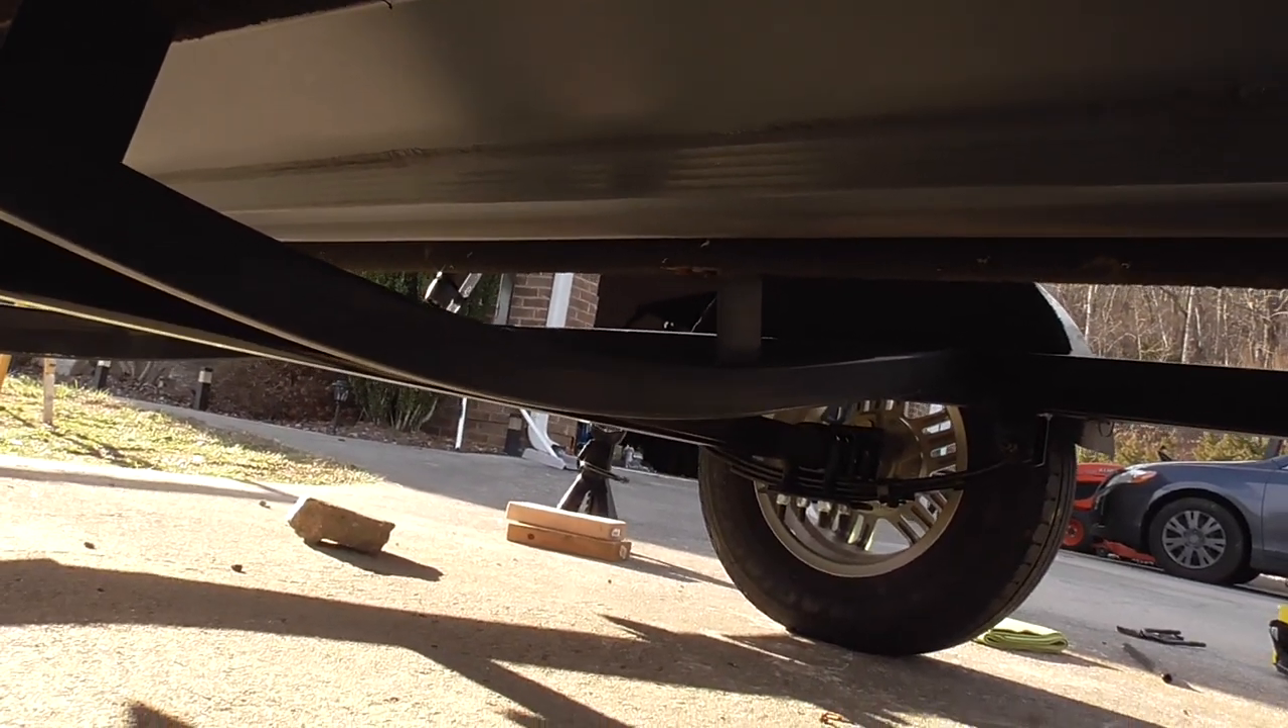But I feel really good now because I've got this trailer with this brand new axle on there. Nice and shiny and clean.